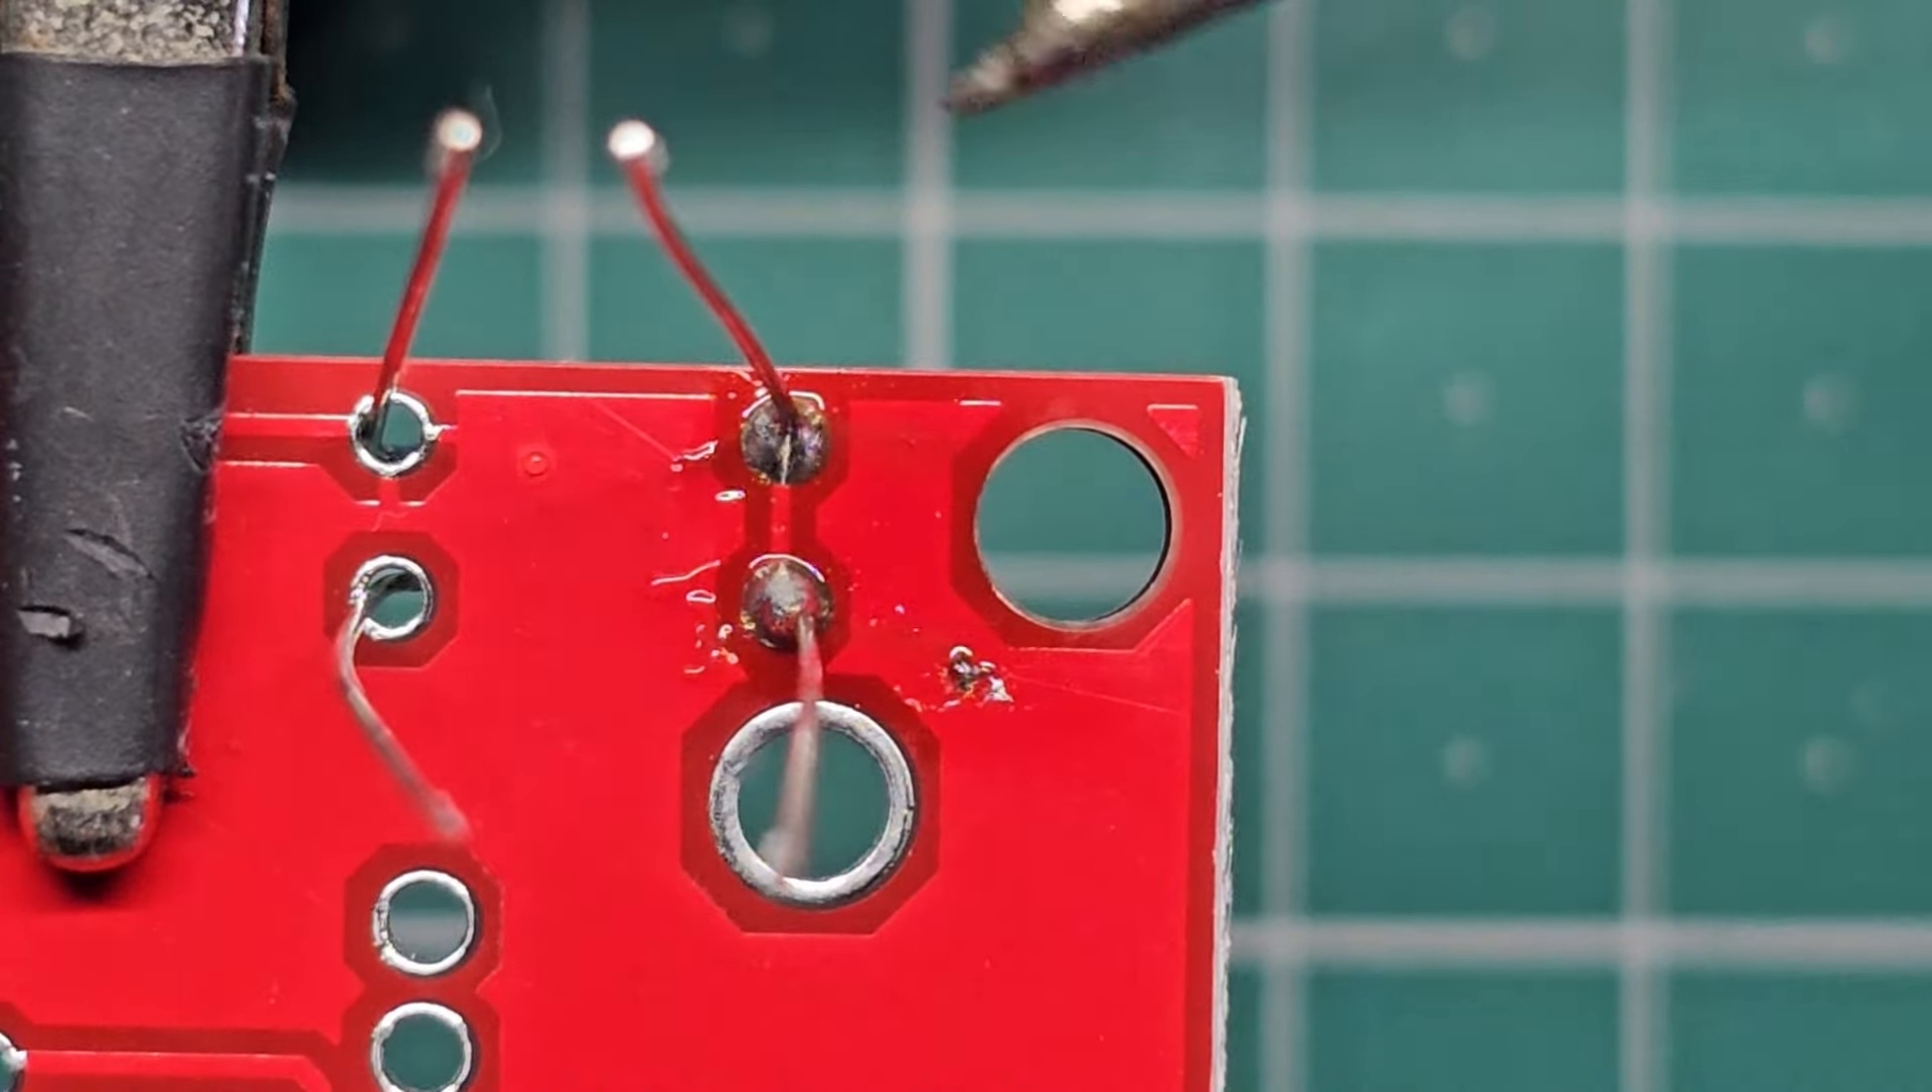As you can see, the holes for the leads of these components are way too big. It still works, and the solder still forms a connection, but there's so much extra space that the components just move around during assembly.